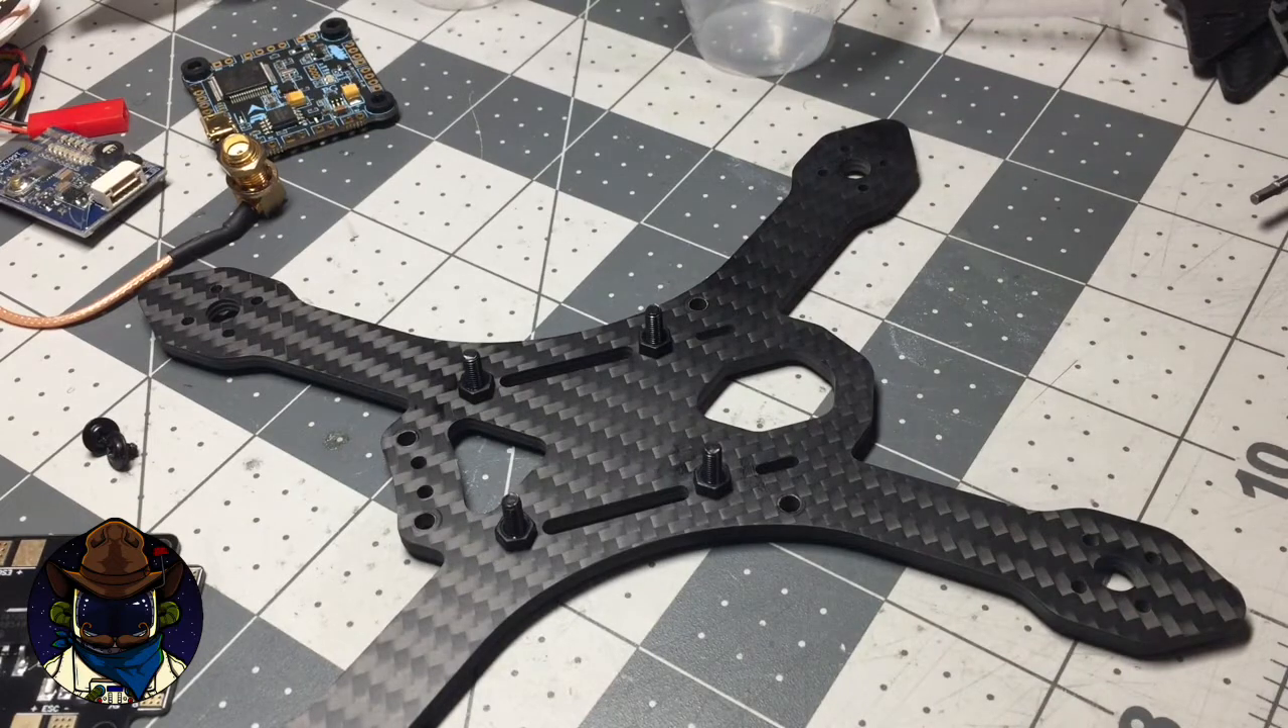So, we've got our four screws in there with the nylon nuts.